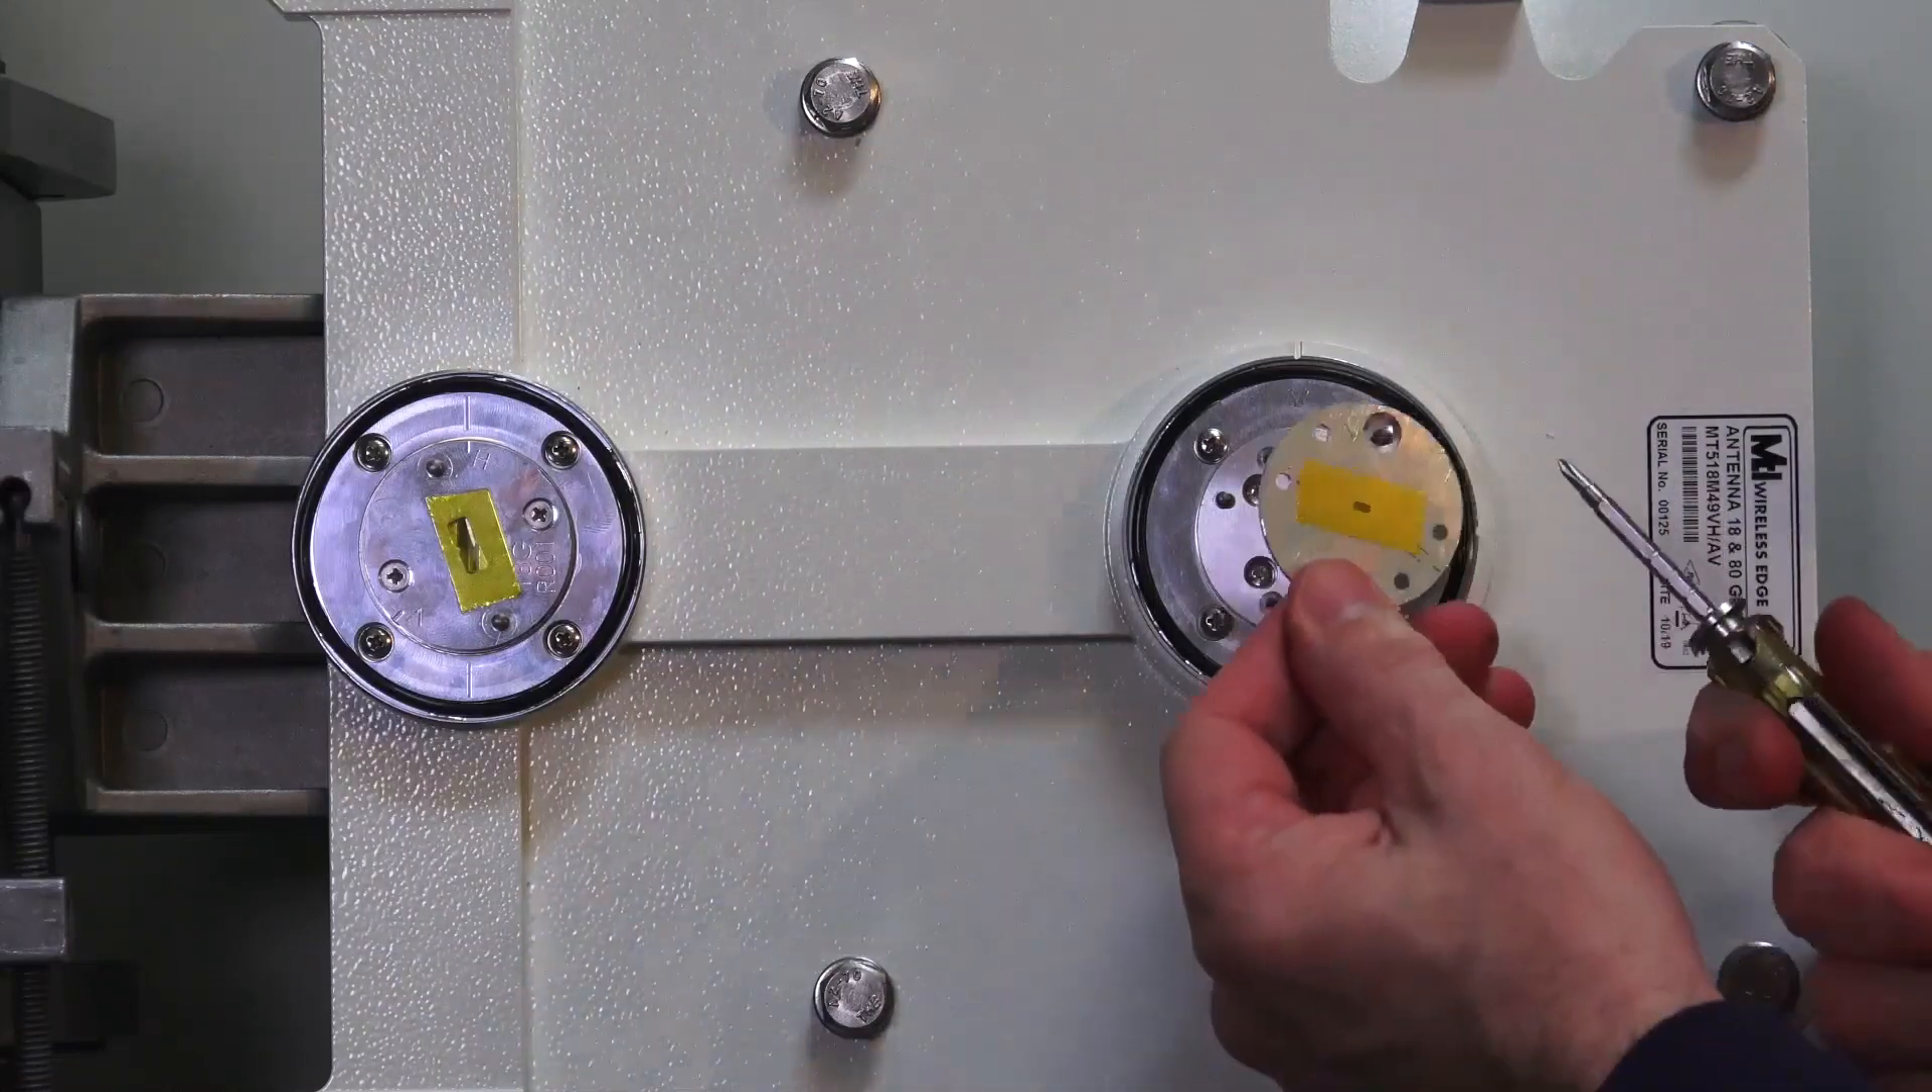Once we have our four inner screws put in, now we have to put the polarizer disc back on.